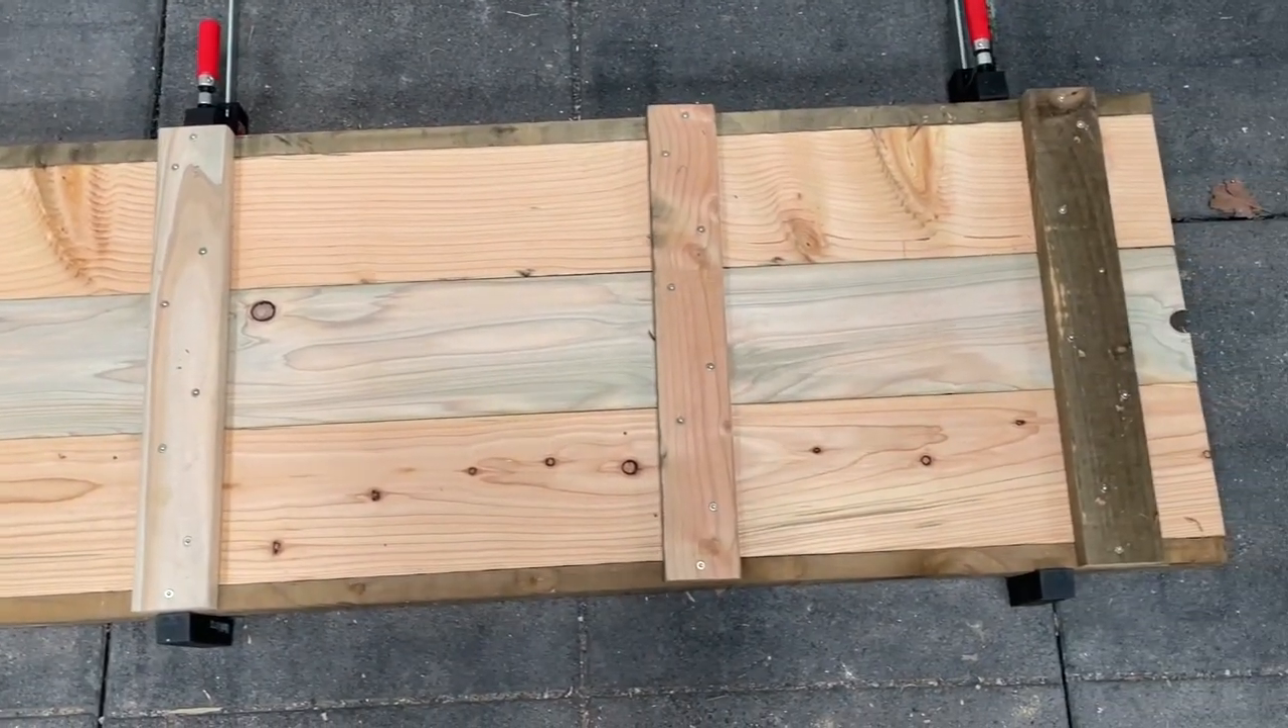So that's all of the cross strips all attached.